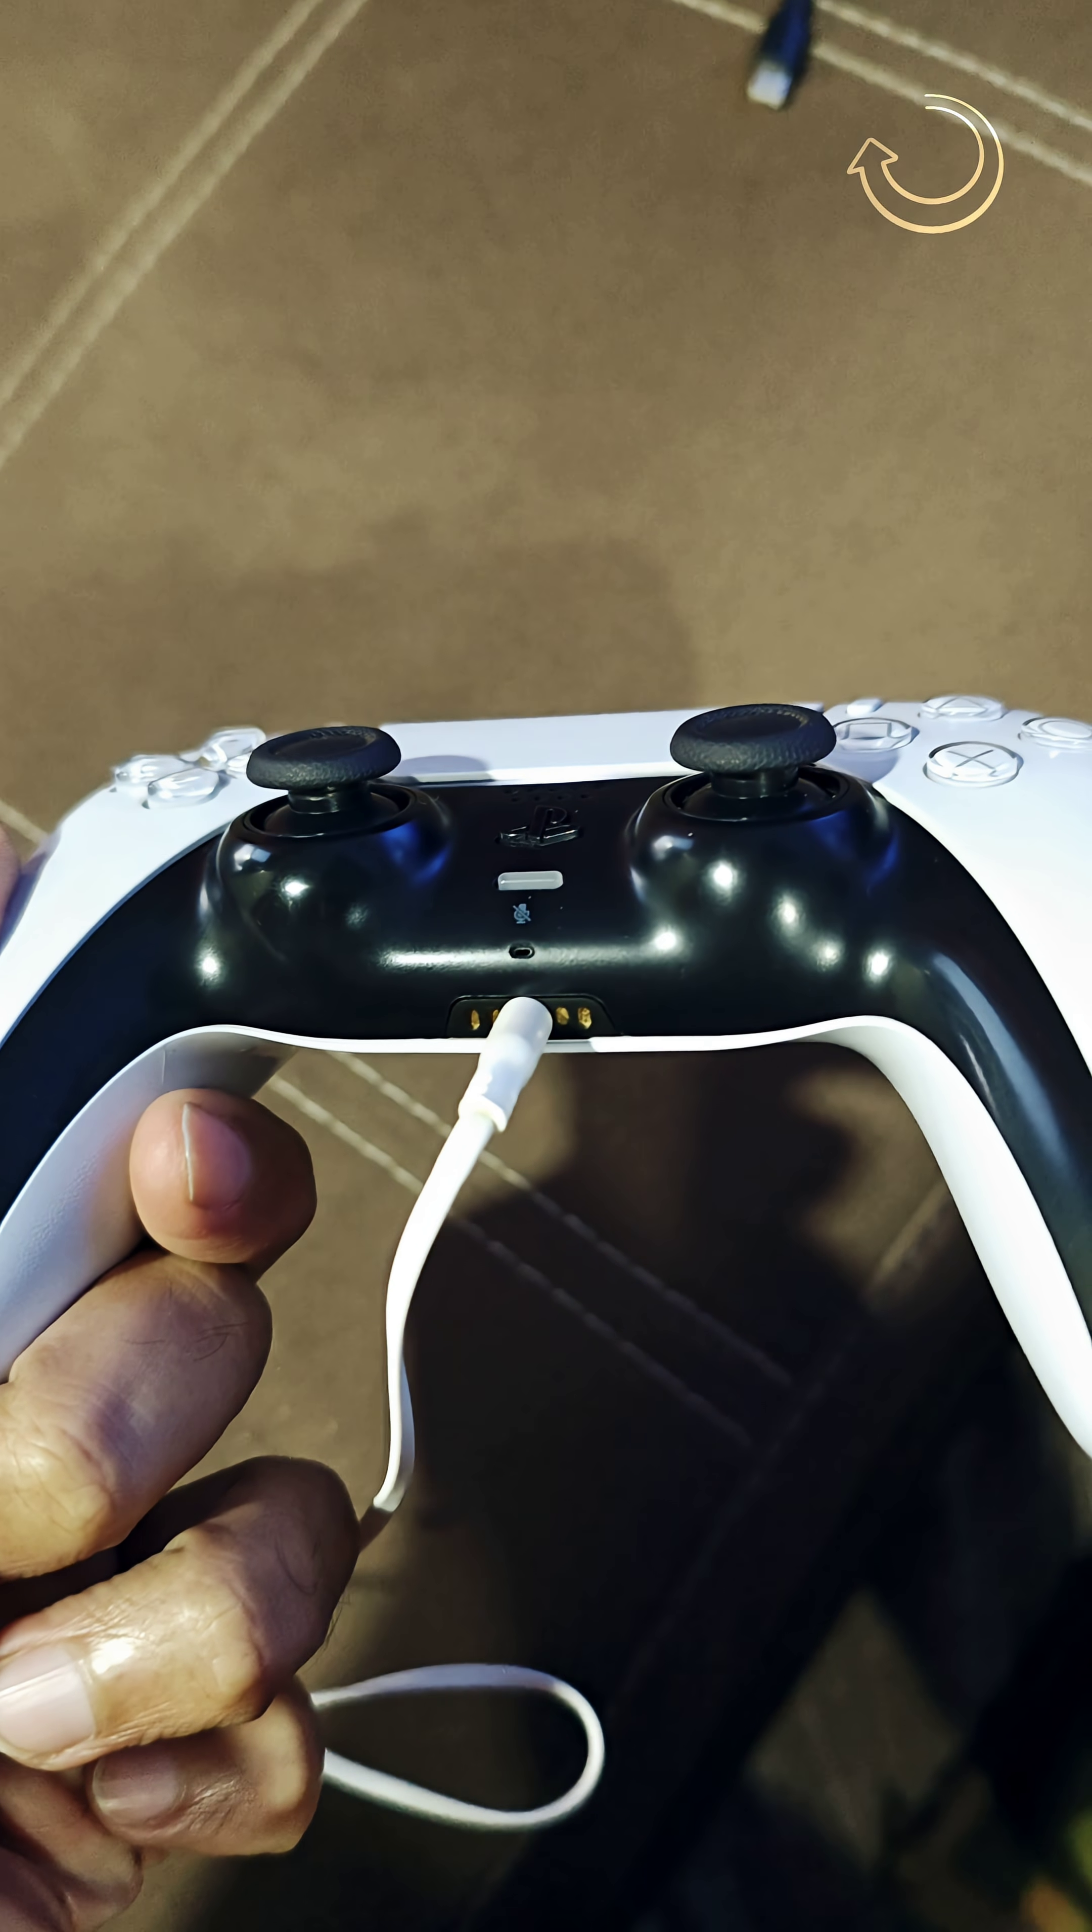The controller is looking perfect. See with the new joysticks installed.